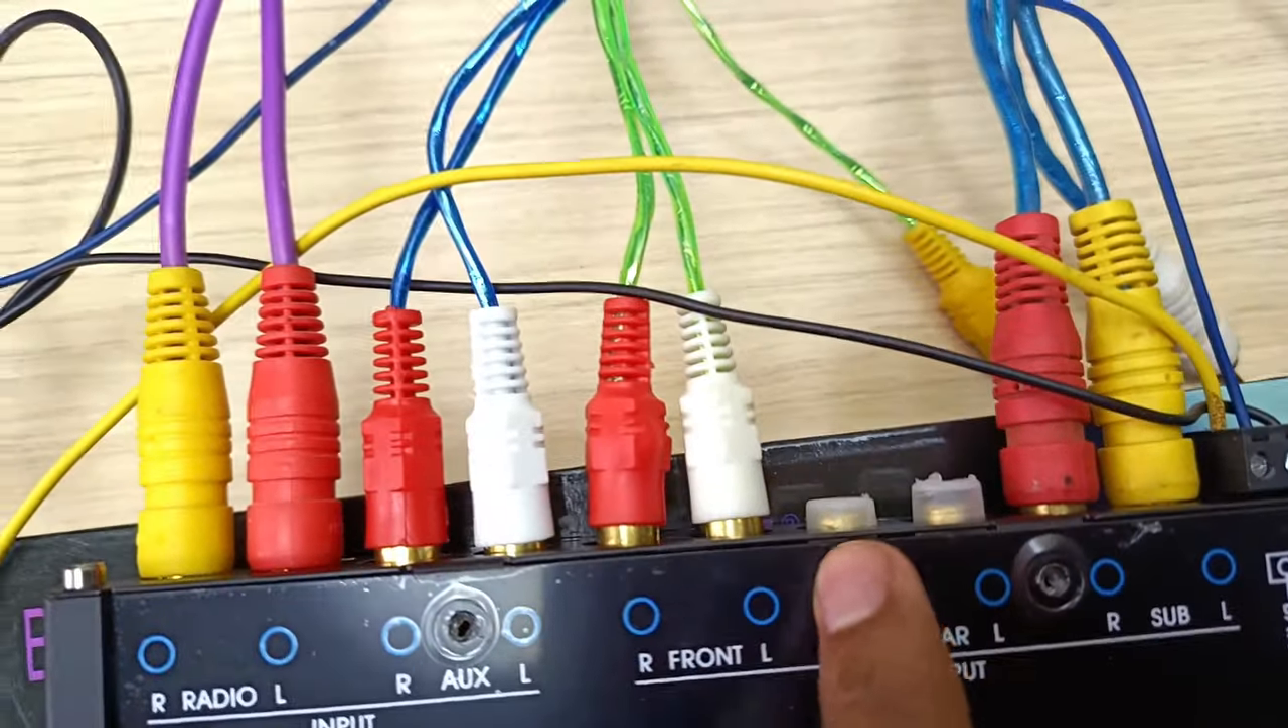As for the rear channel i've not connected anything because i didn't have enough cables.